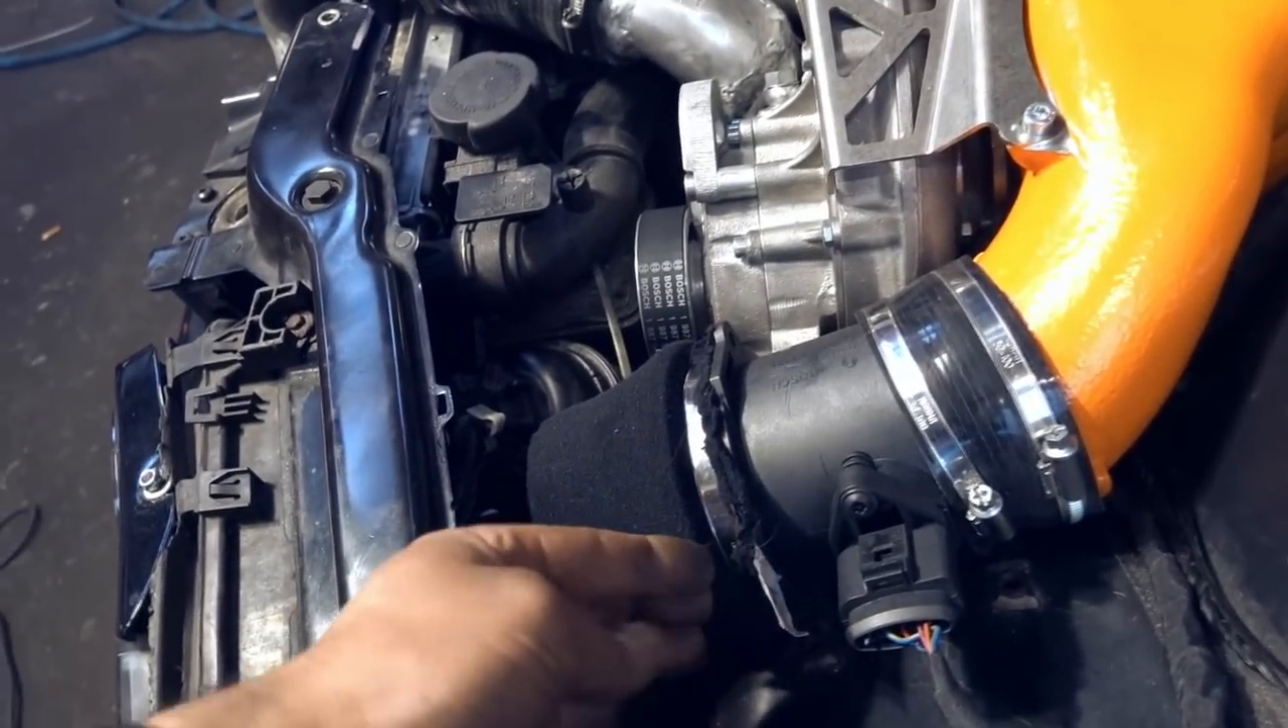Luftmesser ist drin mein selbst gemachter luftfilter ist drin.